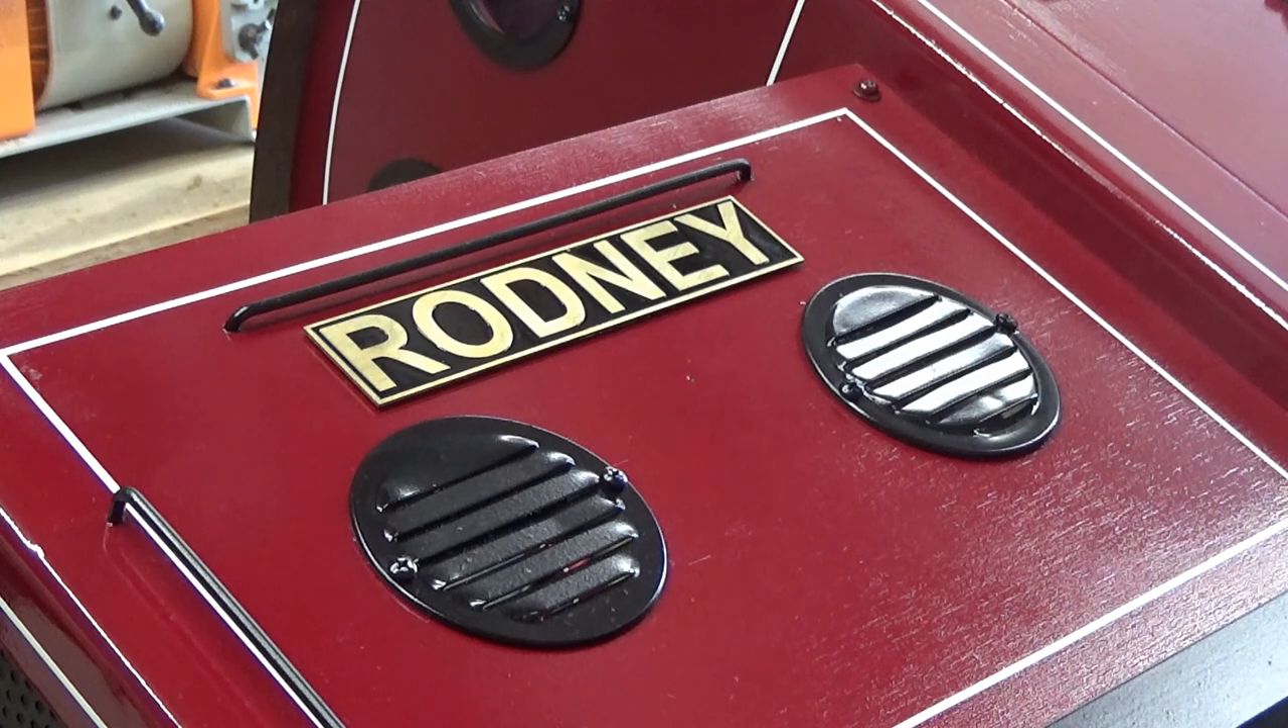And there we got the handrail back in.